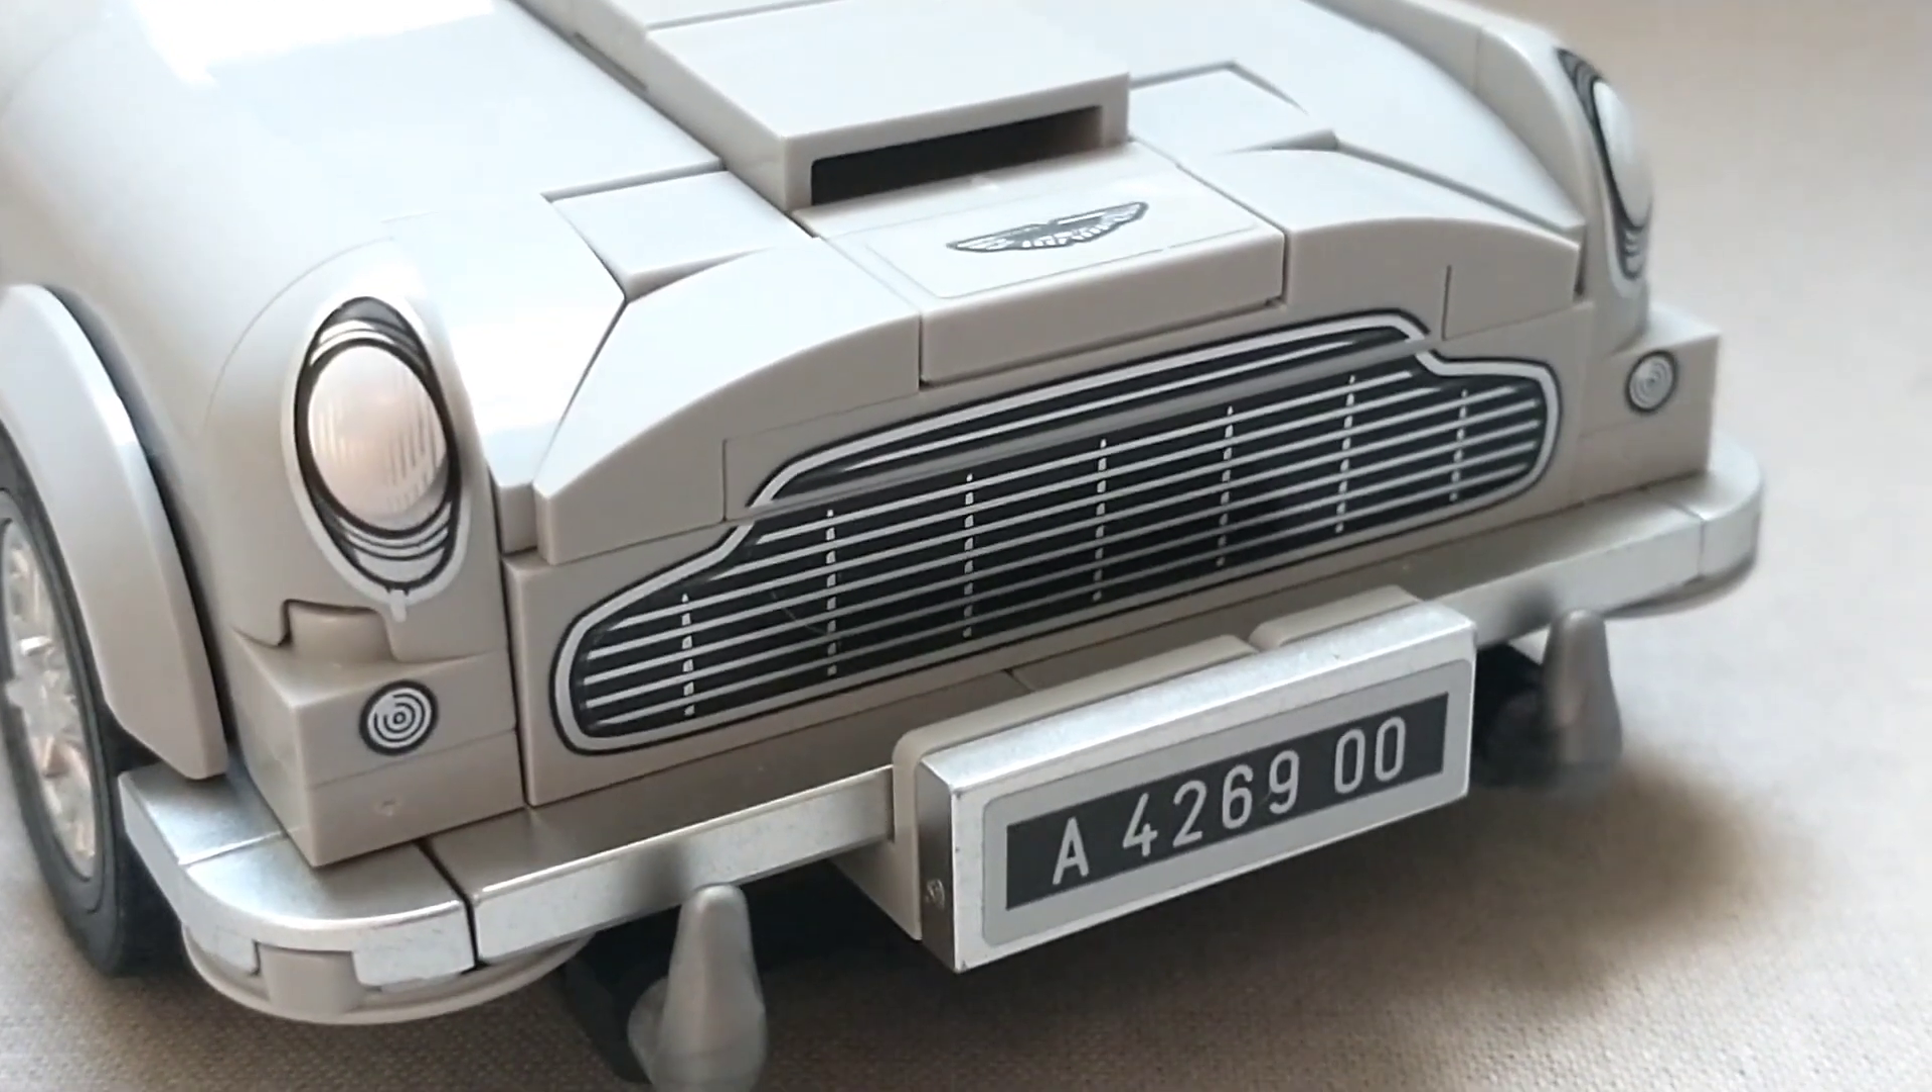The front grille of the Aston Martin looks really nice. It basically uses two pieces, which does create a small gap, but it's not really super noticeable, so I don't mind it that much.